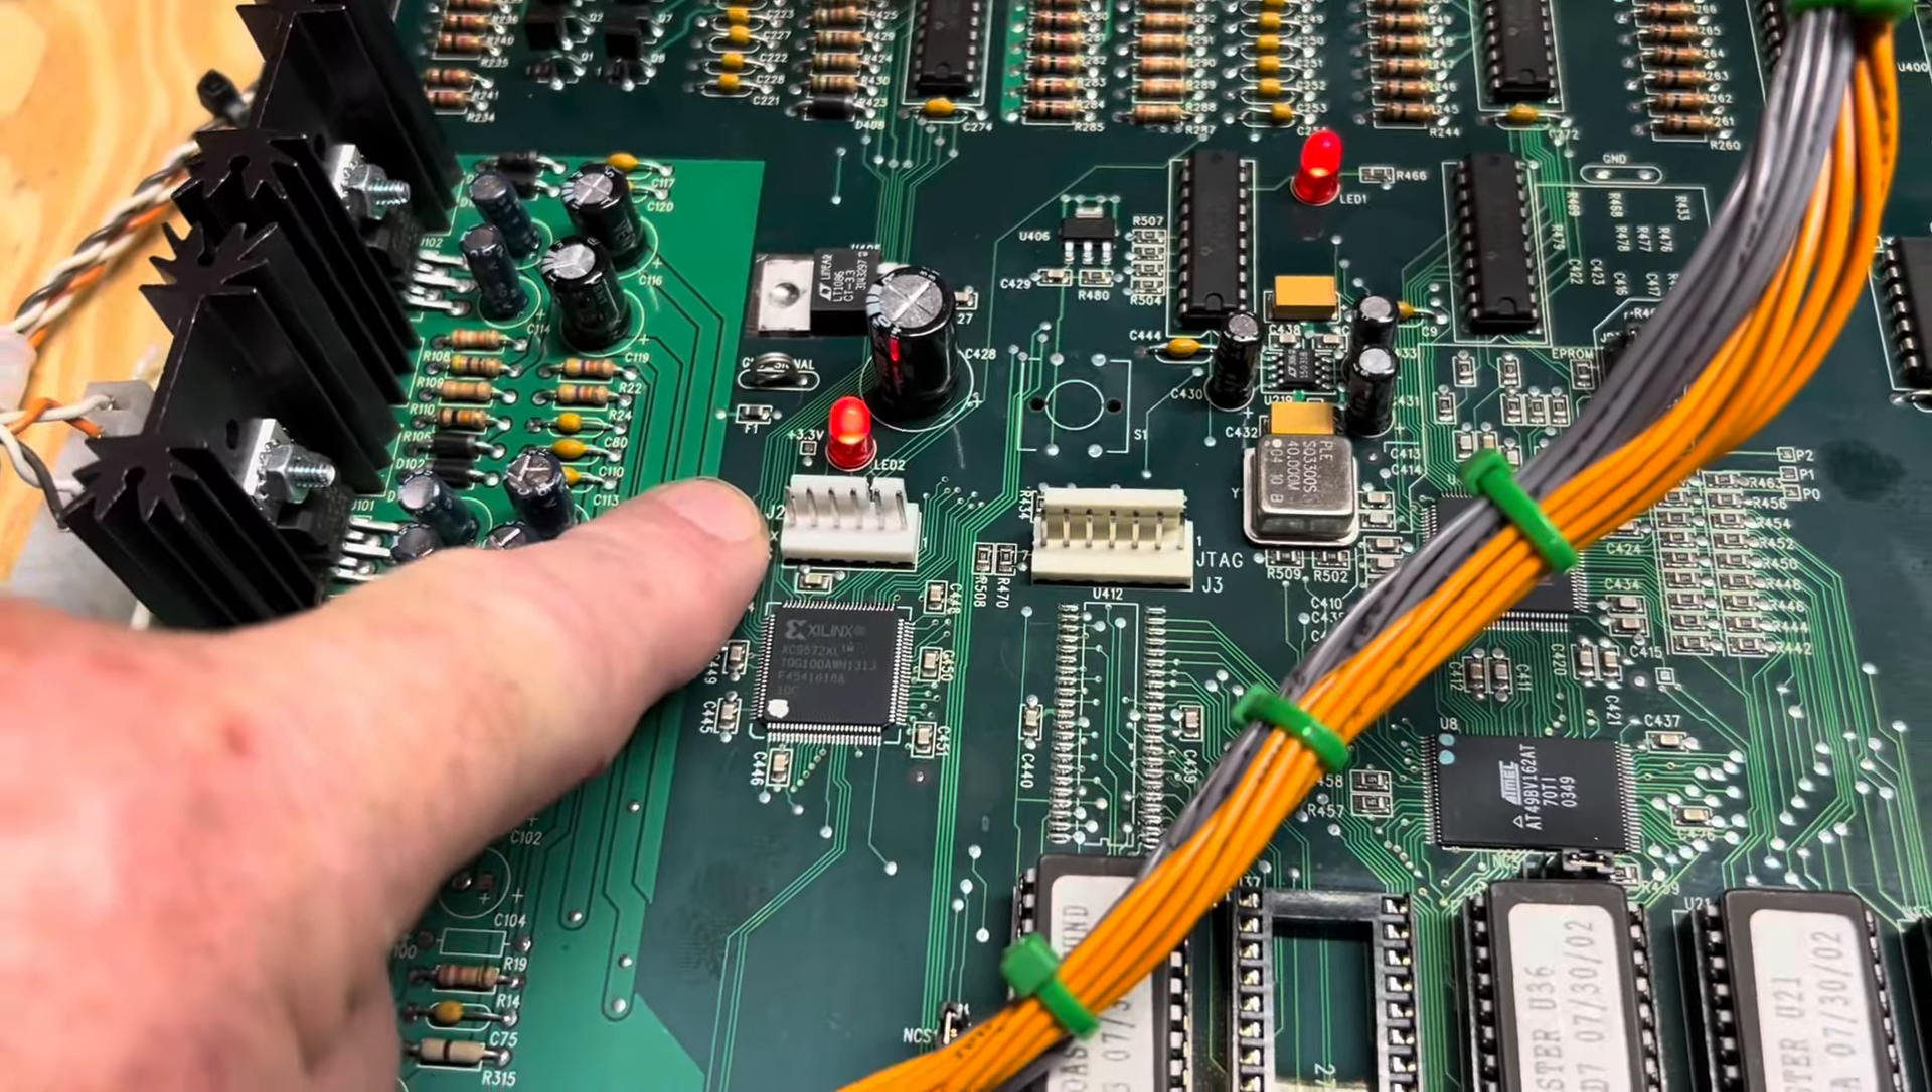And I have a JTAG port device, which I haven't connected yet or fiddled around with.